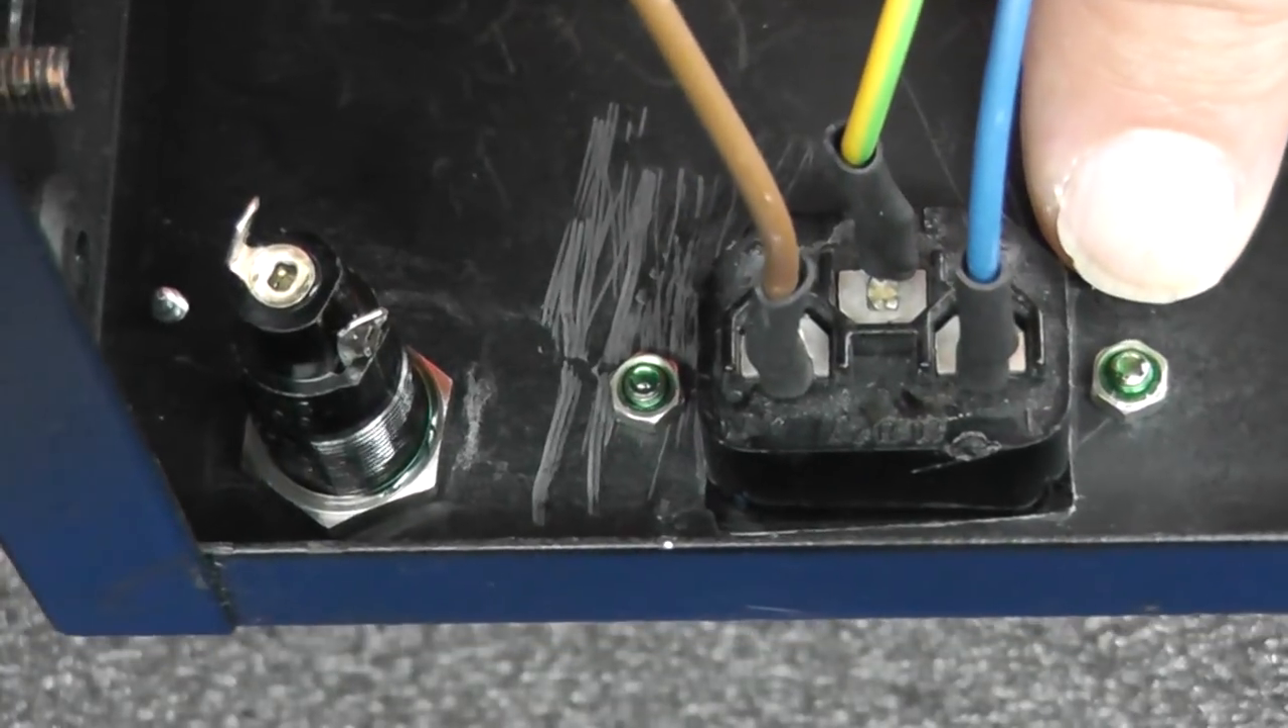Den Sicherungshalter und auch die Buchse habe ich hier jetzt reingeschraubt und montiert.